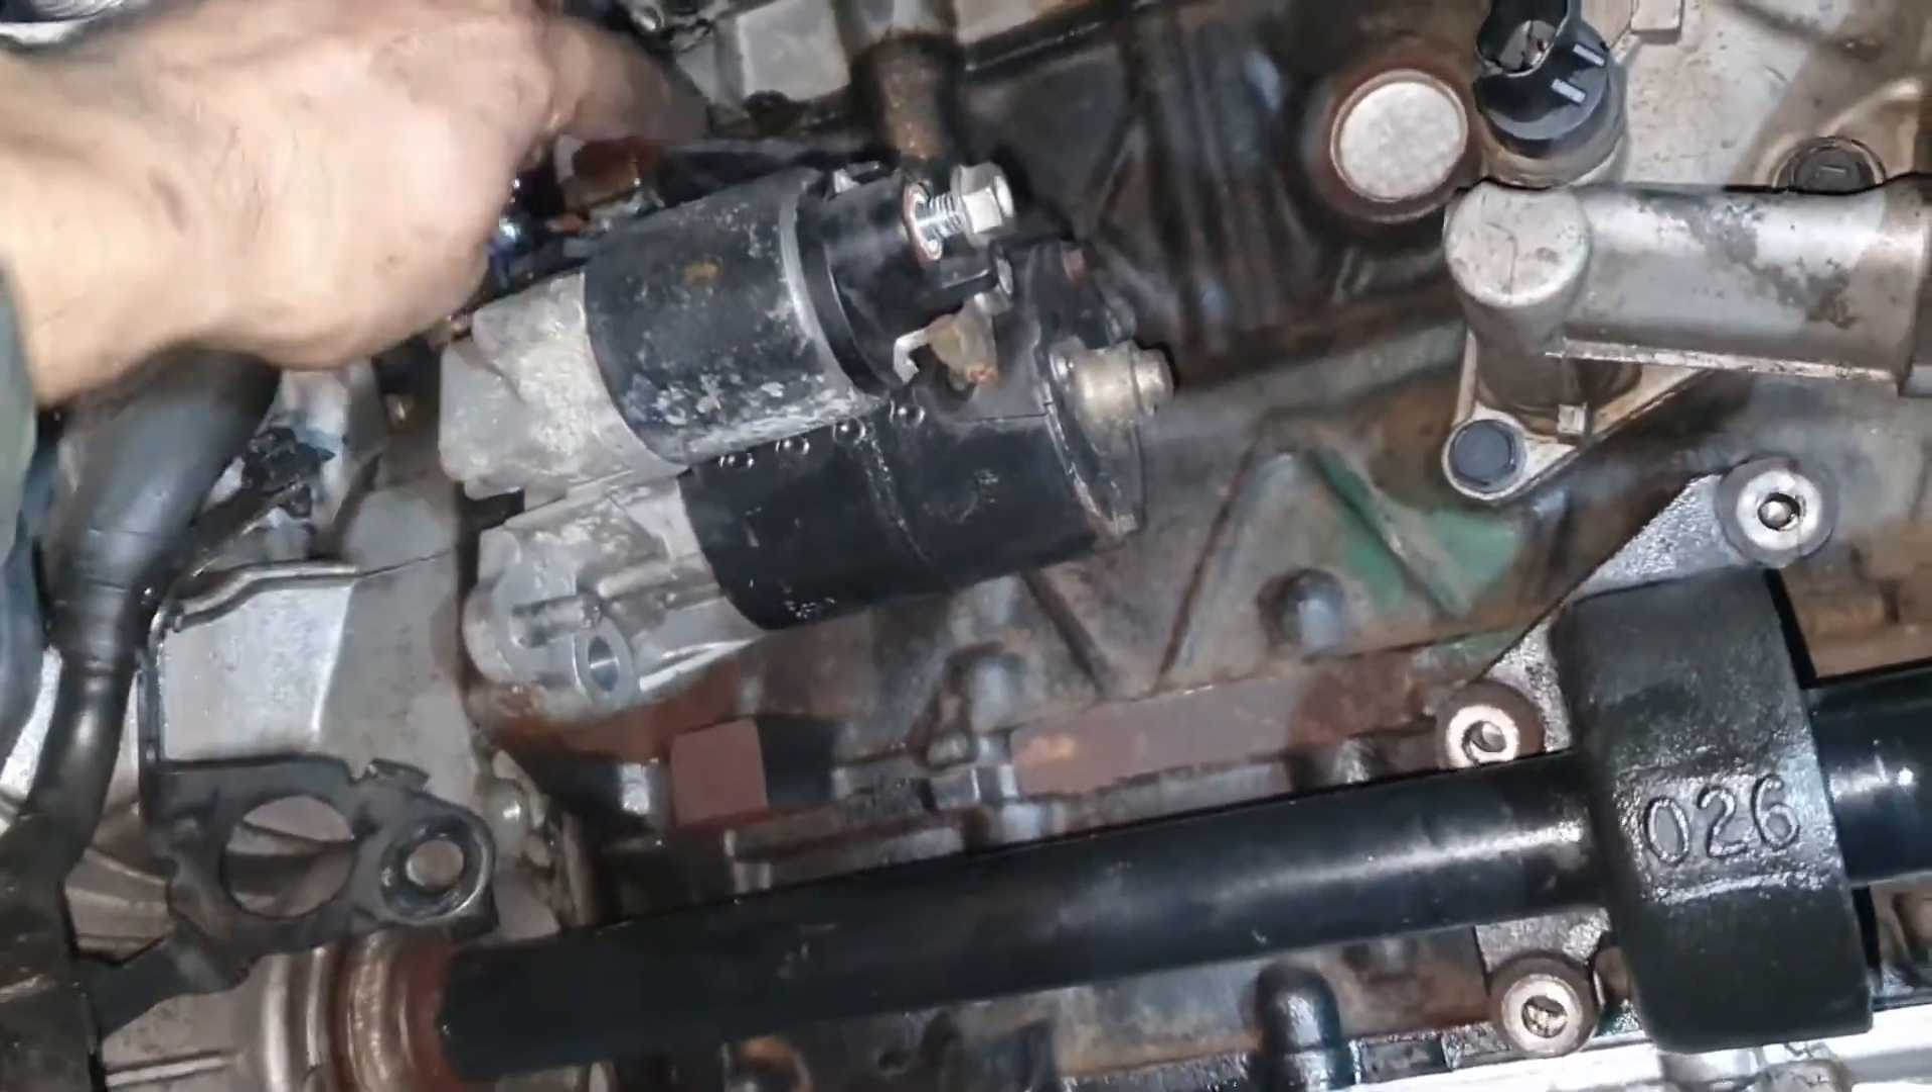So i removed almost everything as you can clearly see in here i just have to remove the starter.